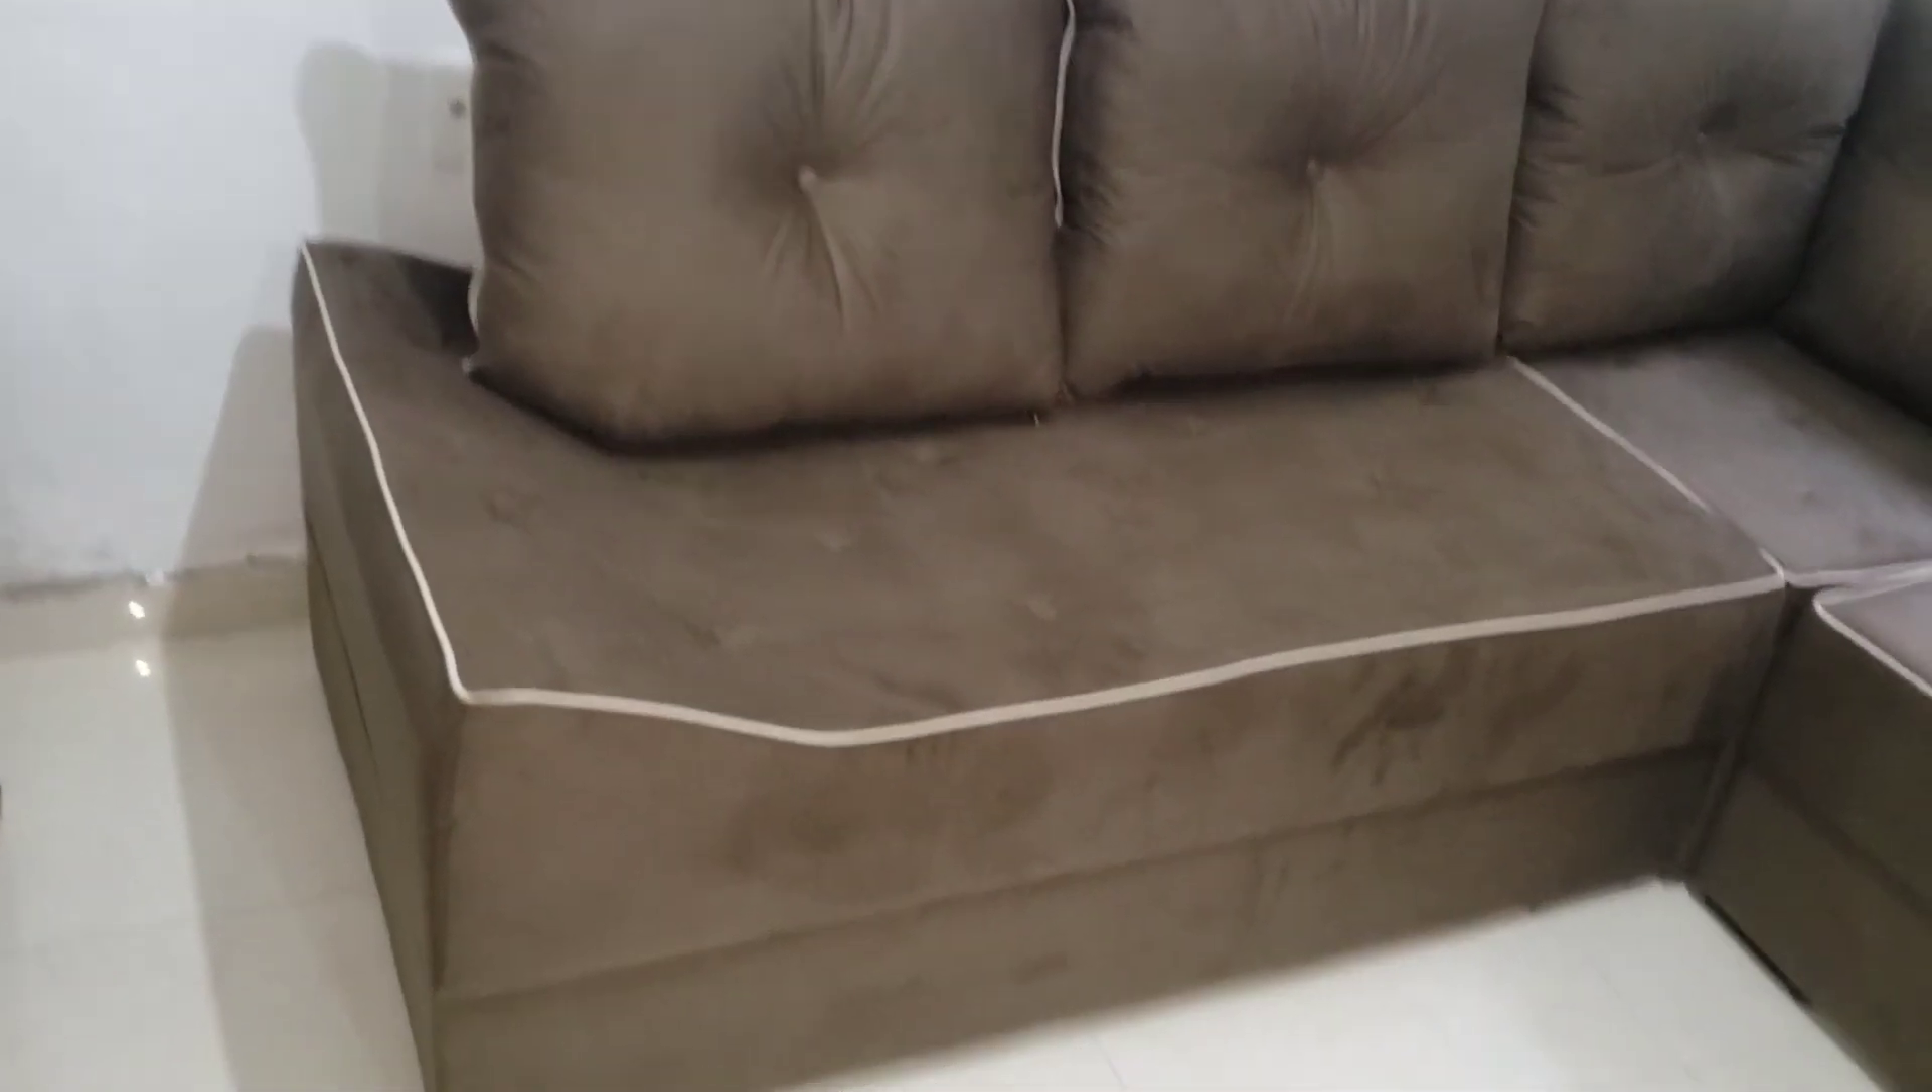O sofá já tá prontinho ó todo montadinho já coloquei as almofadas.